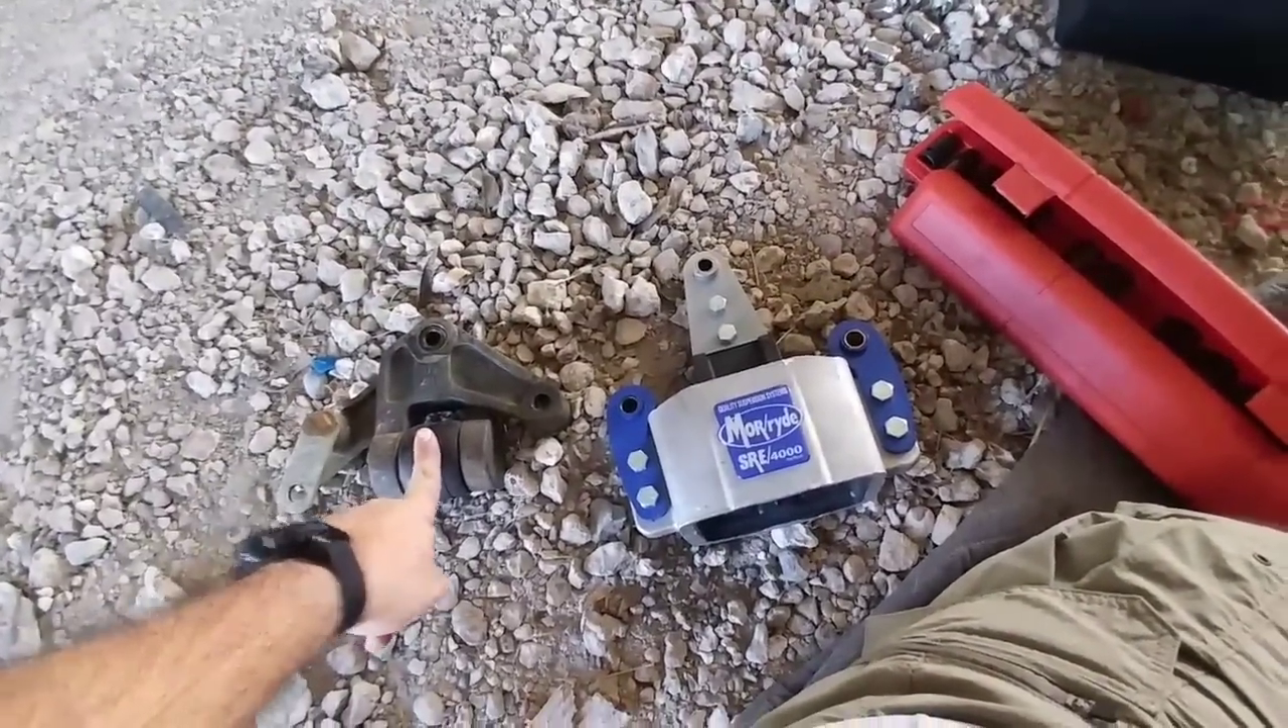So we have the old equalizer out. This is a Dexter Easy Flex.